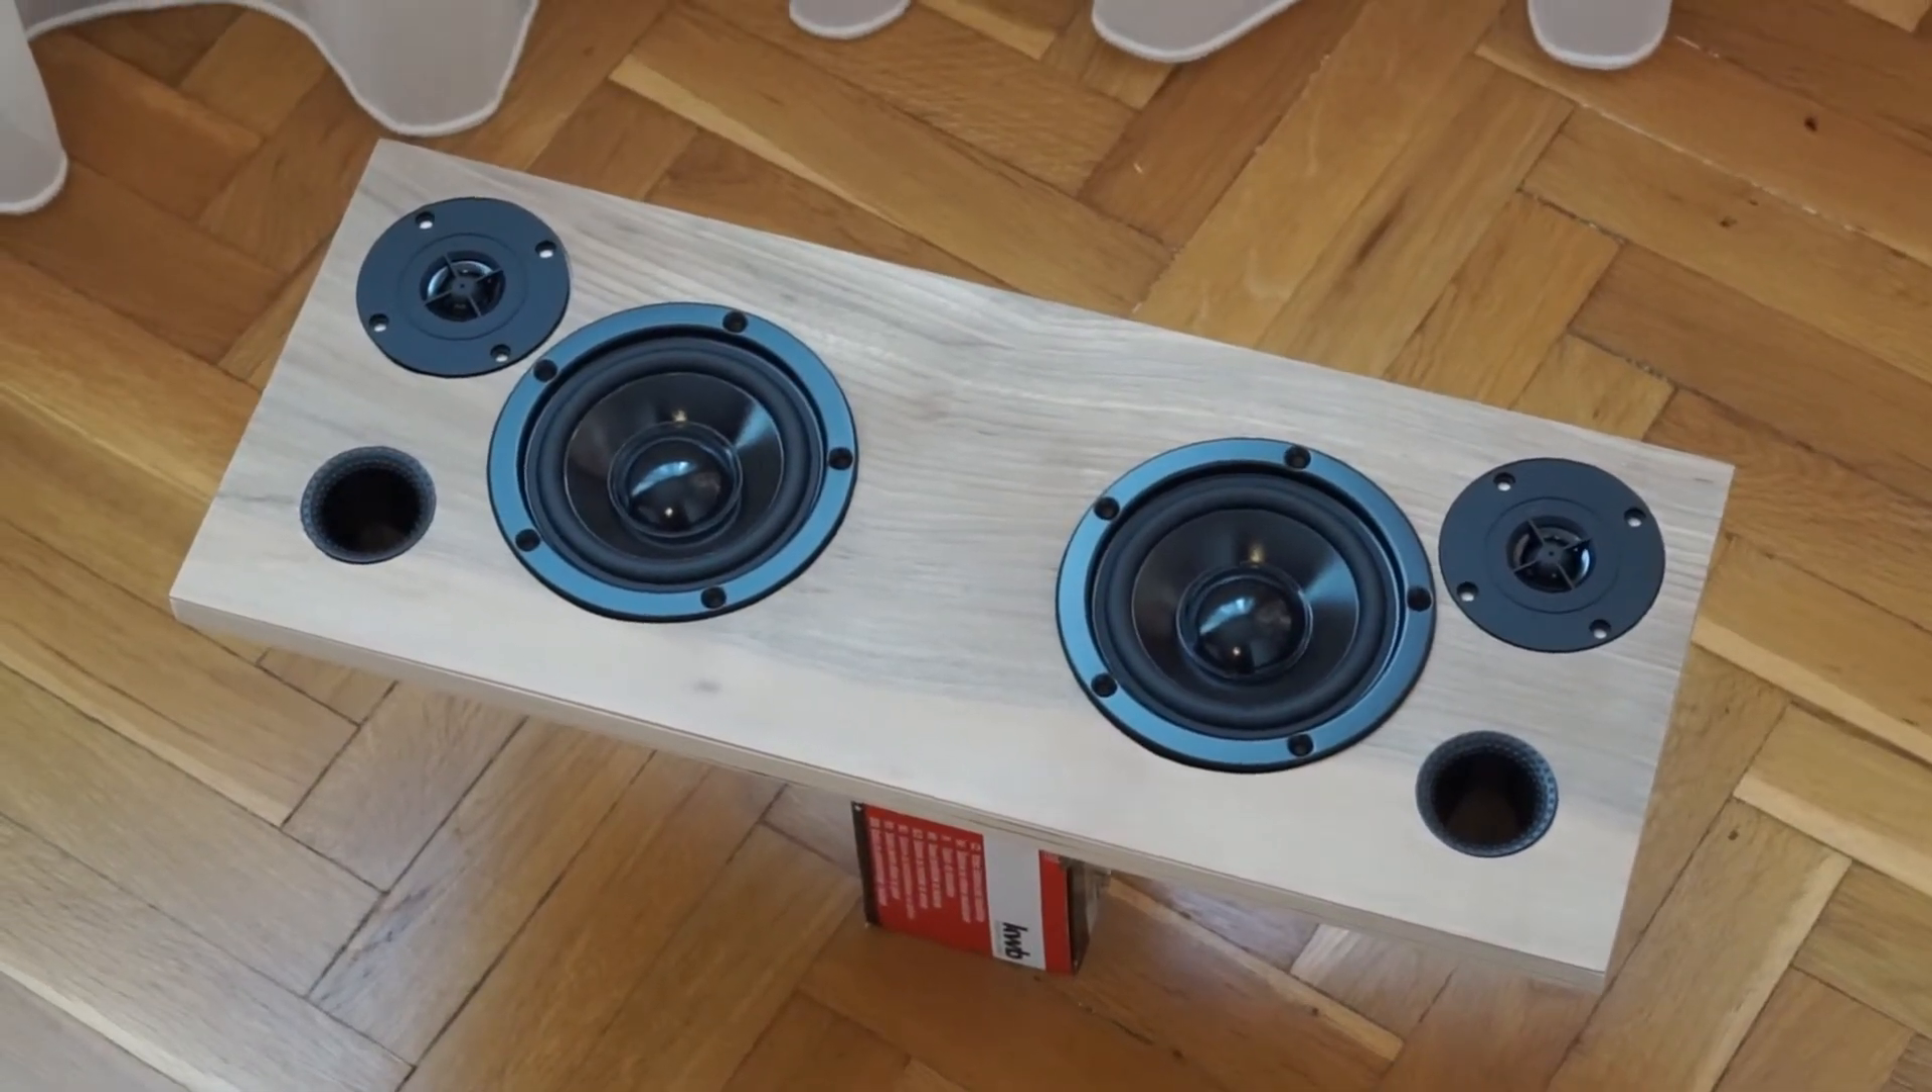Of course, I had to make sure that the speakers fit the openings, which they did after tiny corrections.